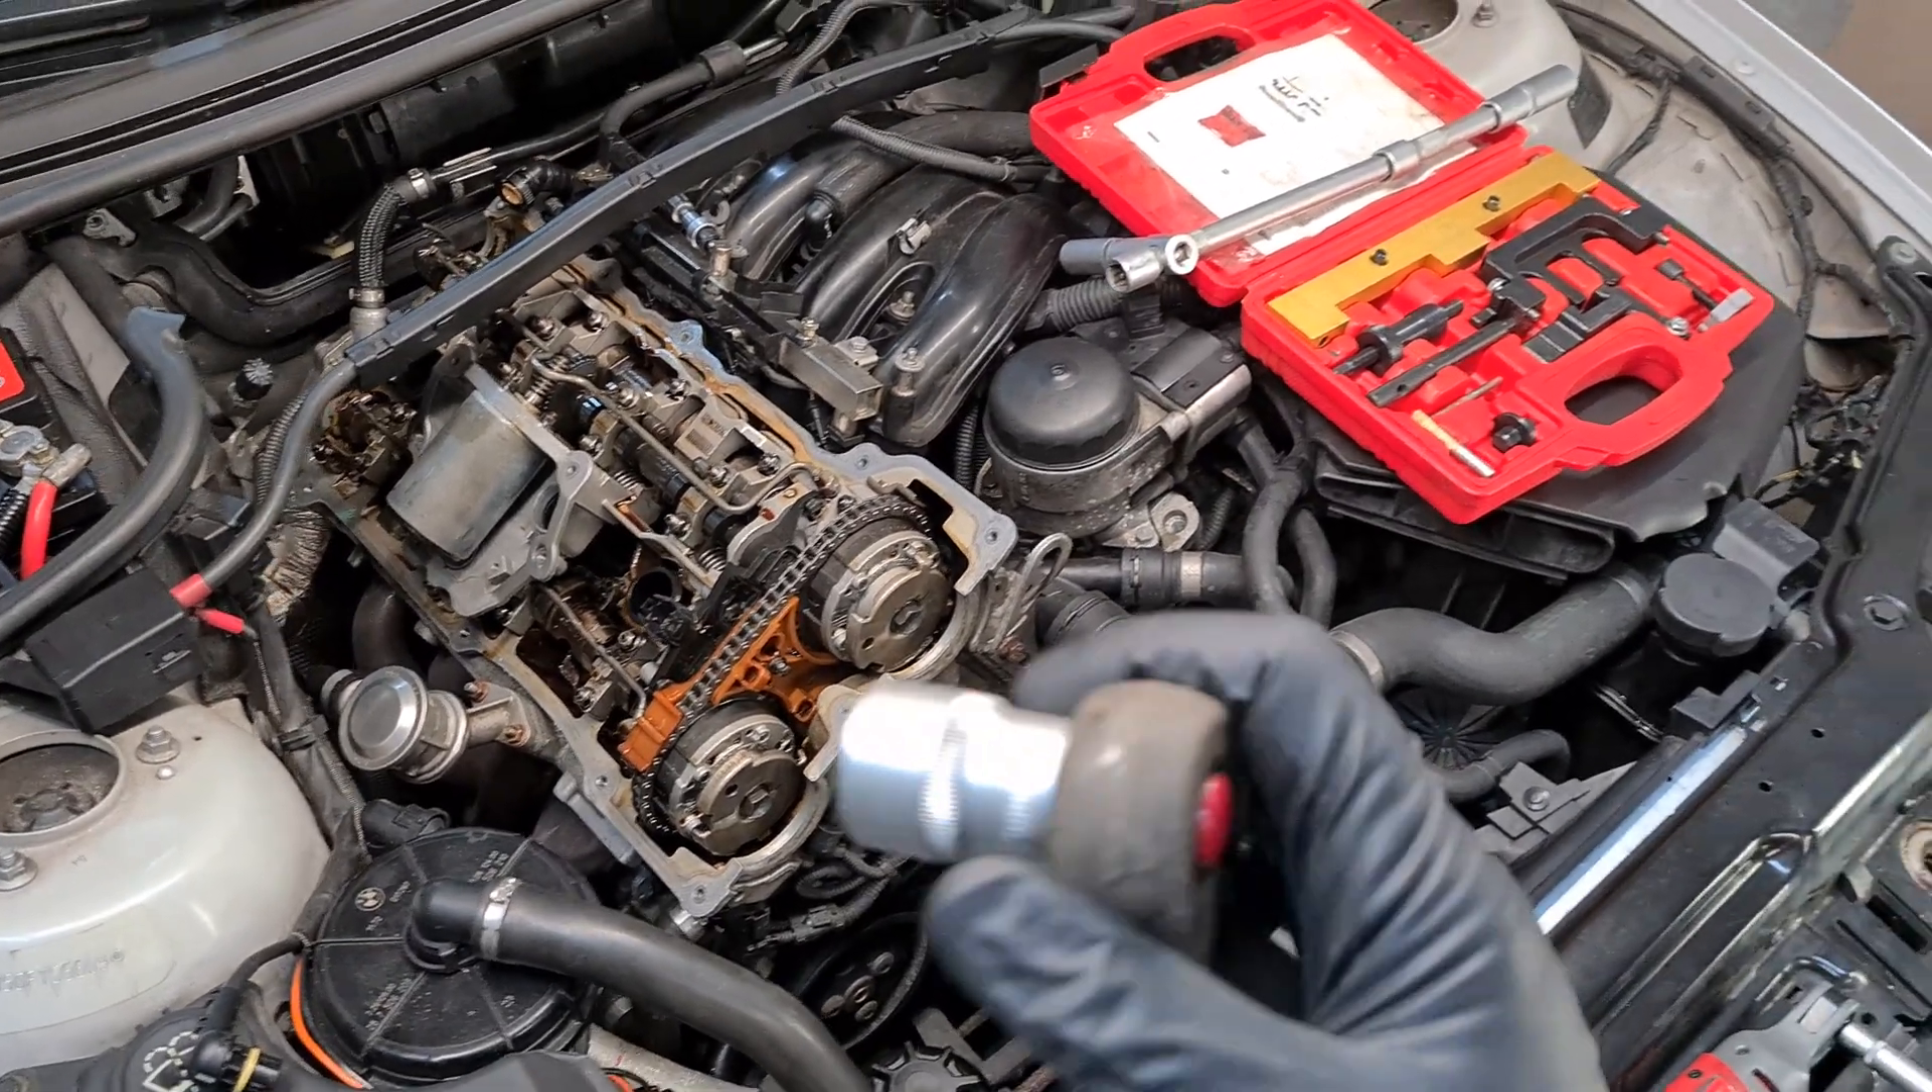And the valve cover is off.